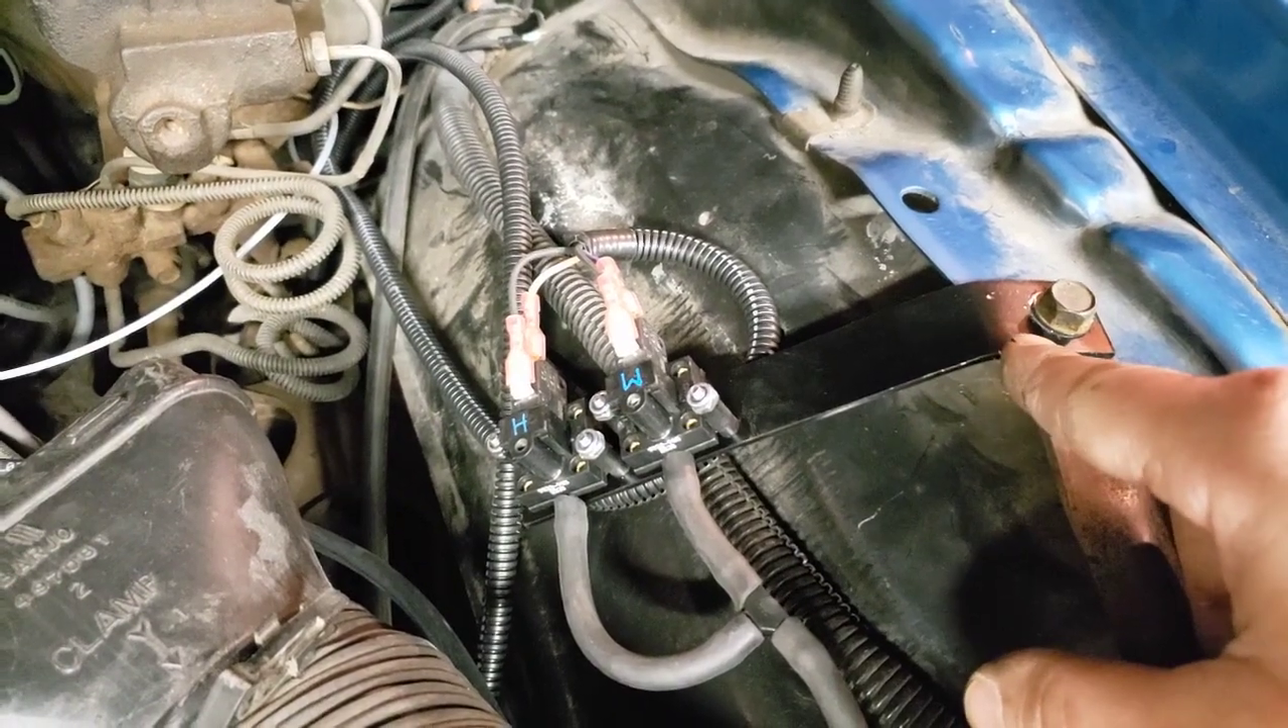Okay, so we got the pressure switches mounted on this simple little bracket that I created out of some flat stock metal.